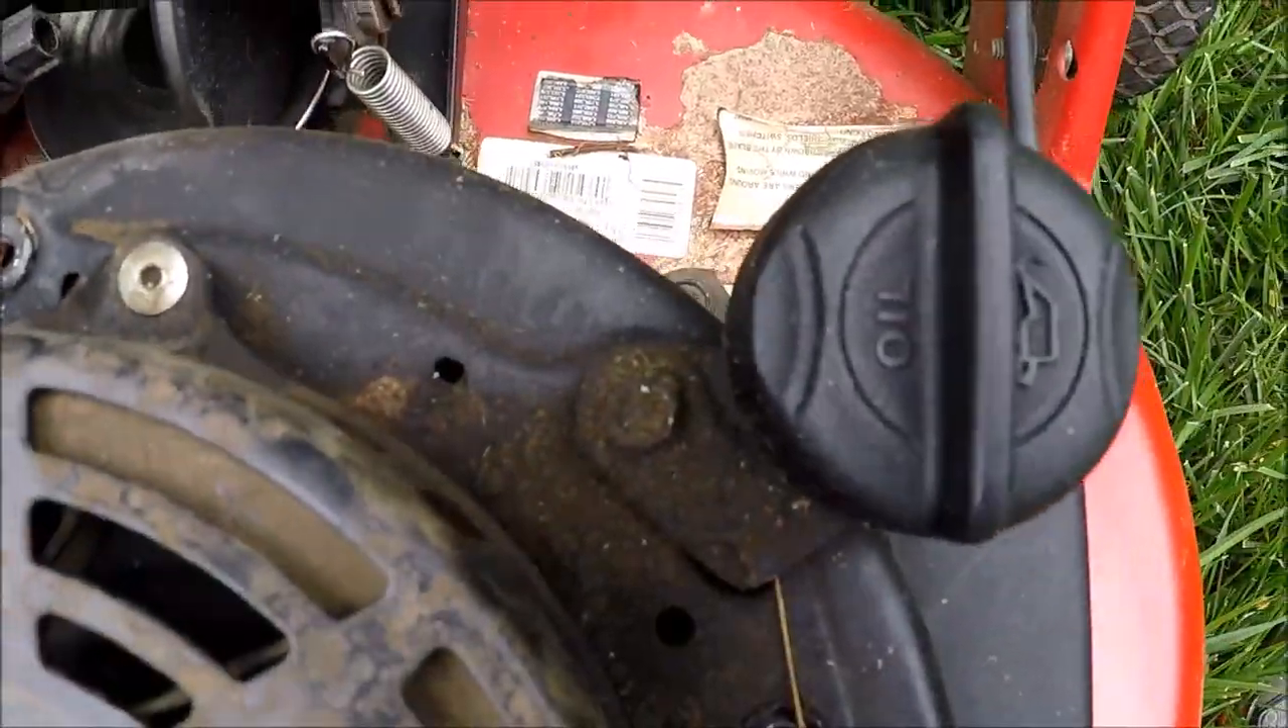There's a bolt here holding this dipstick that will have to come out.